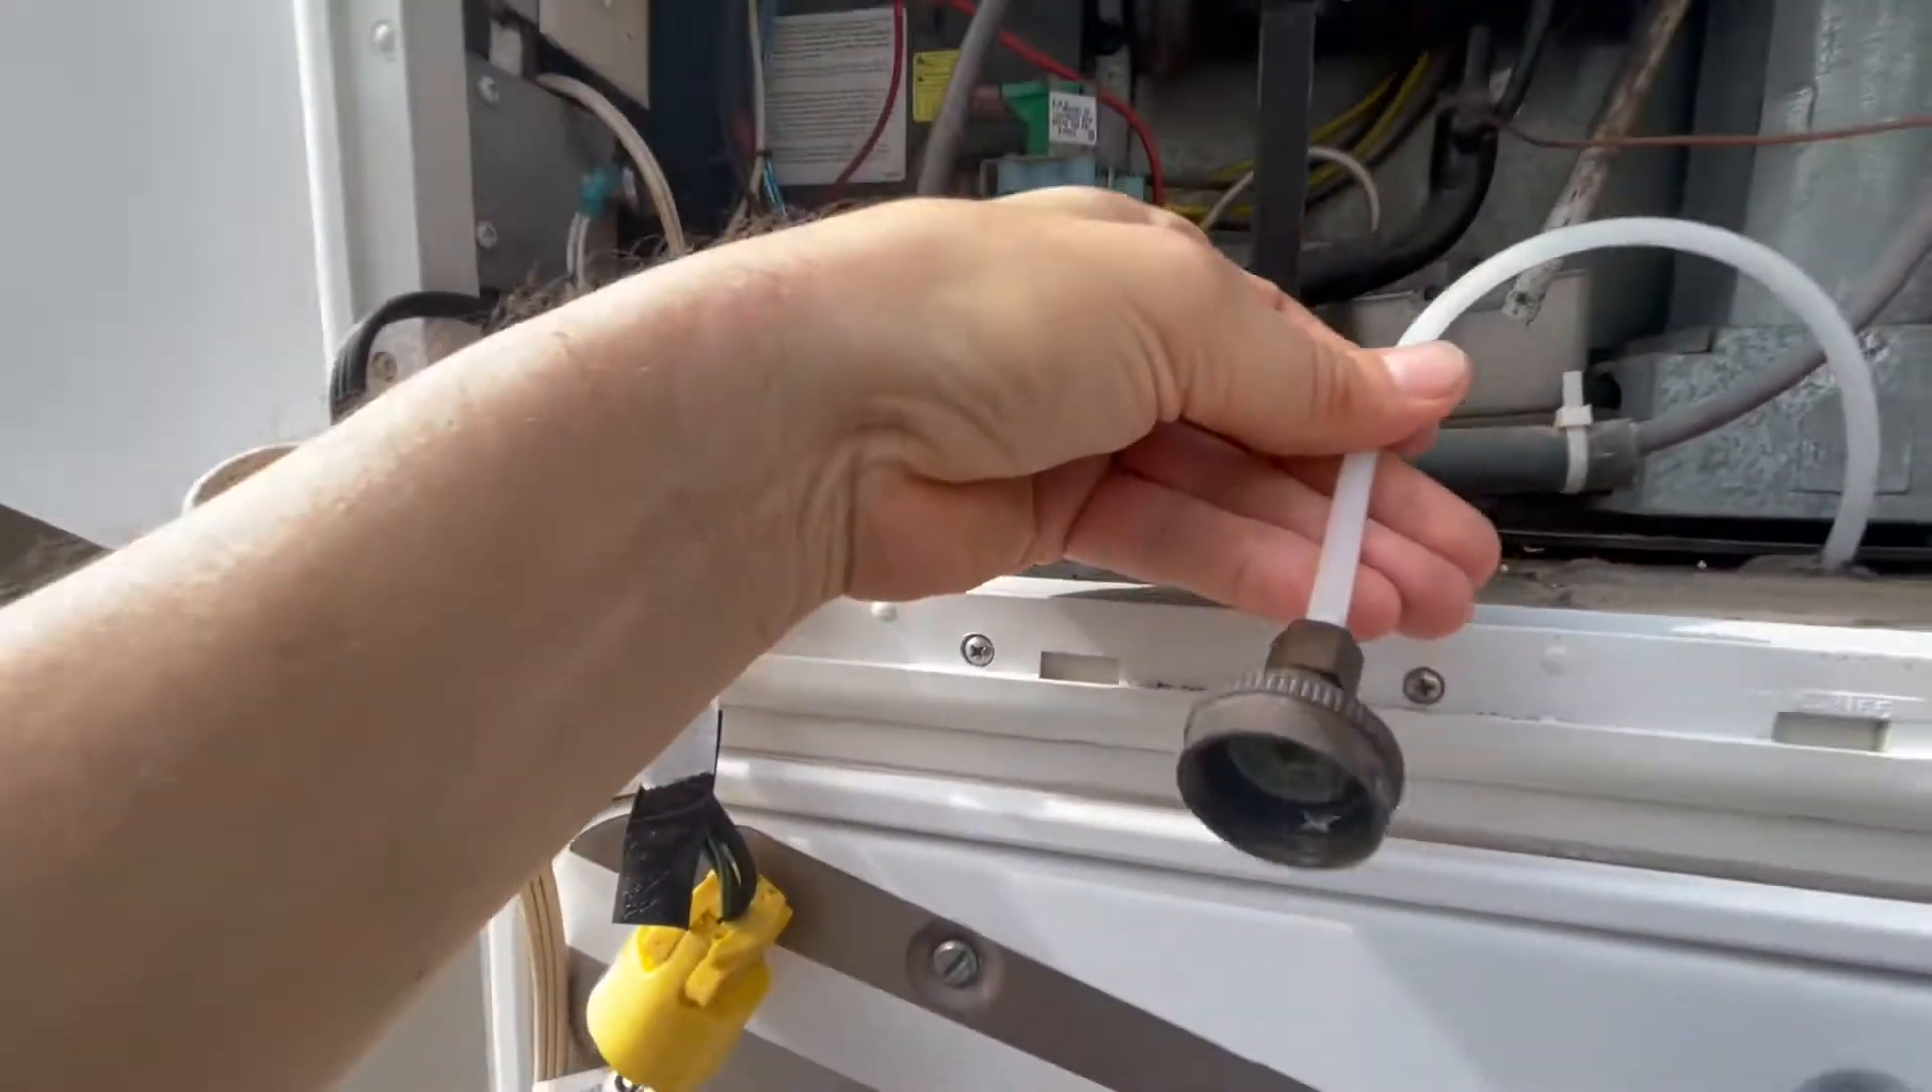Okay so we got the water line disconnected and we got some more wires that i'm not used to but i think what we've got here is an aftermarket thing.